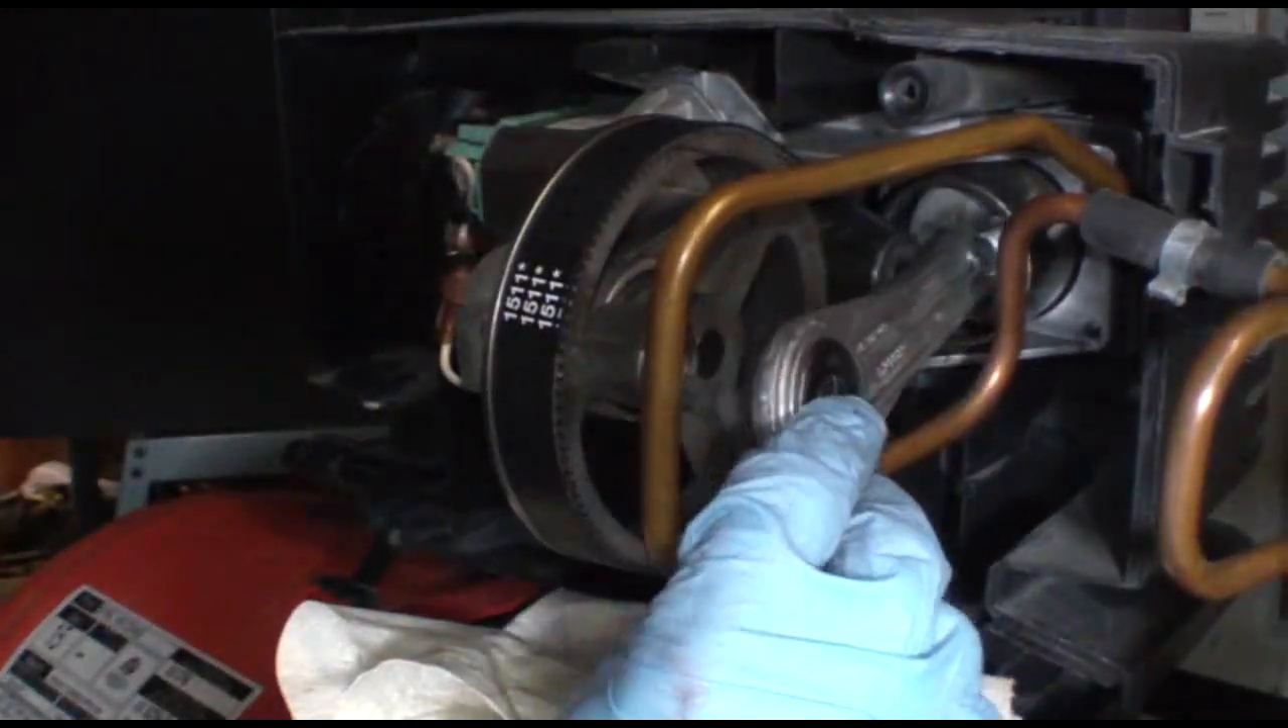Alright, so the belt is on. As you can see, this is the new belt.